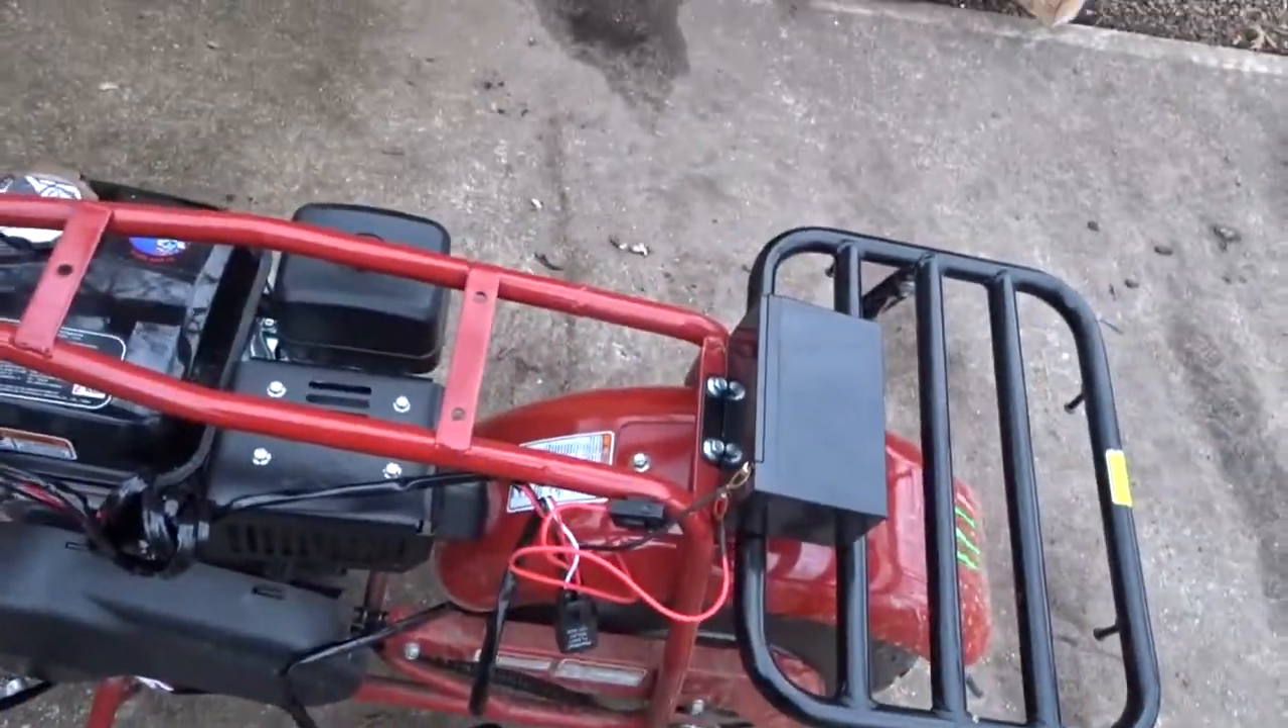Um, I took the seat off, just so I can get under here easily.